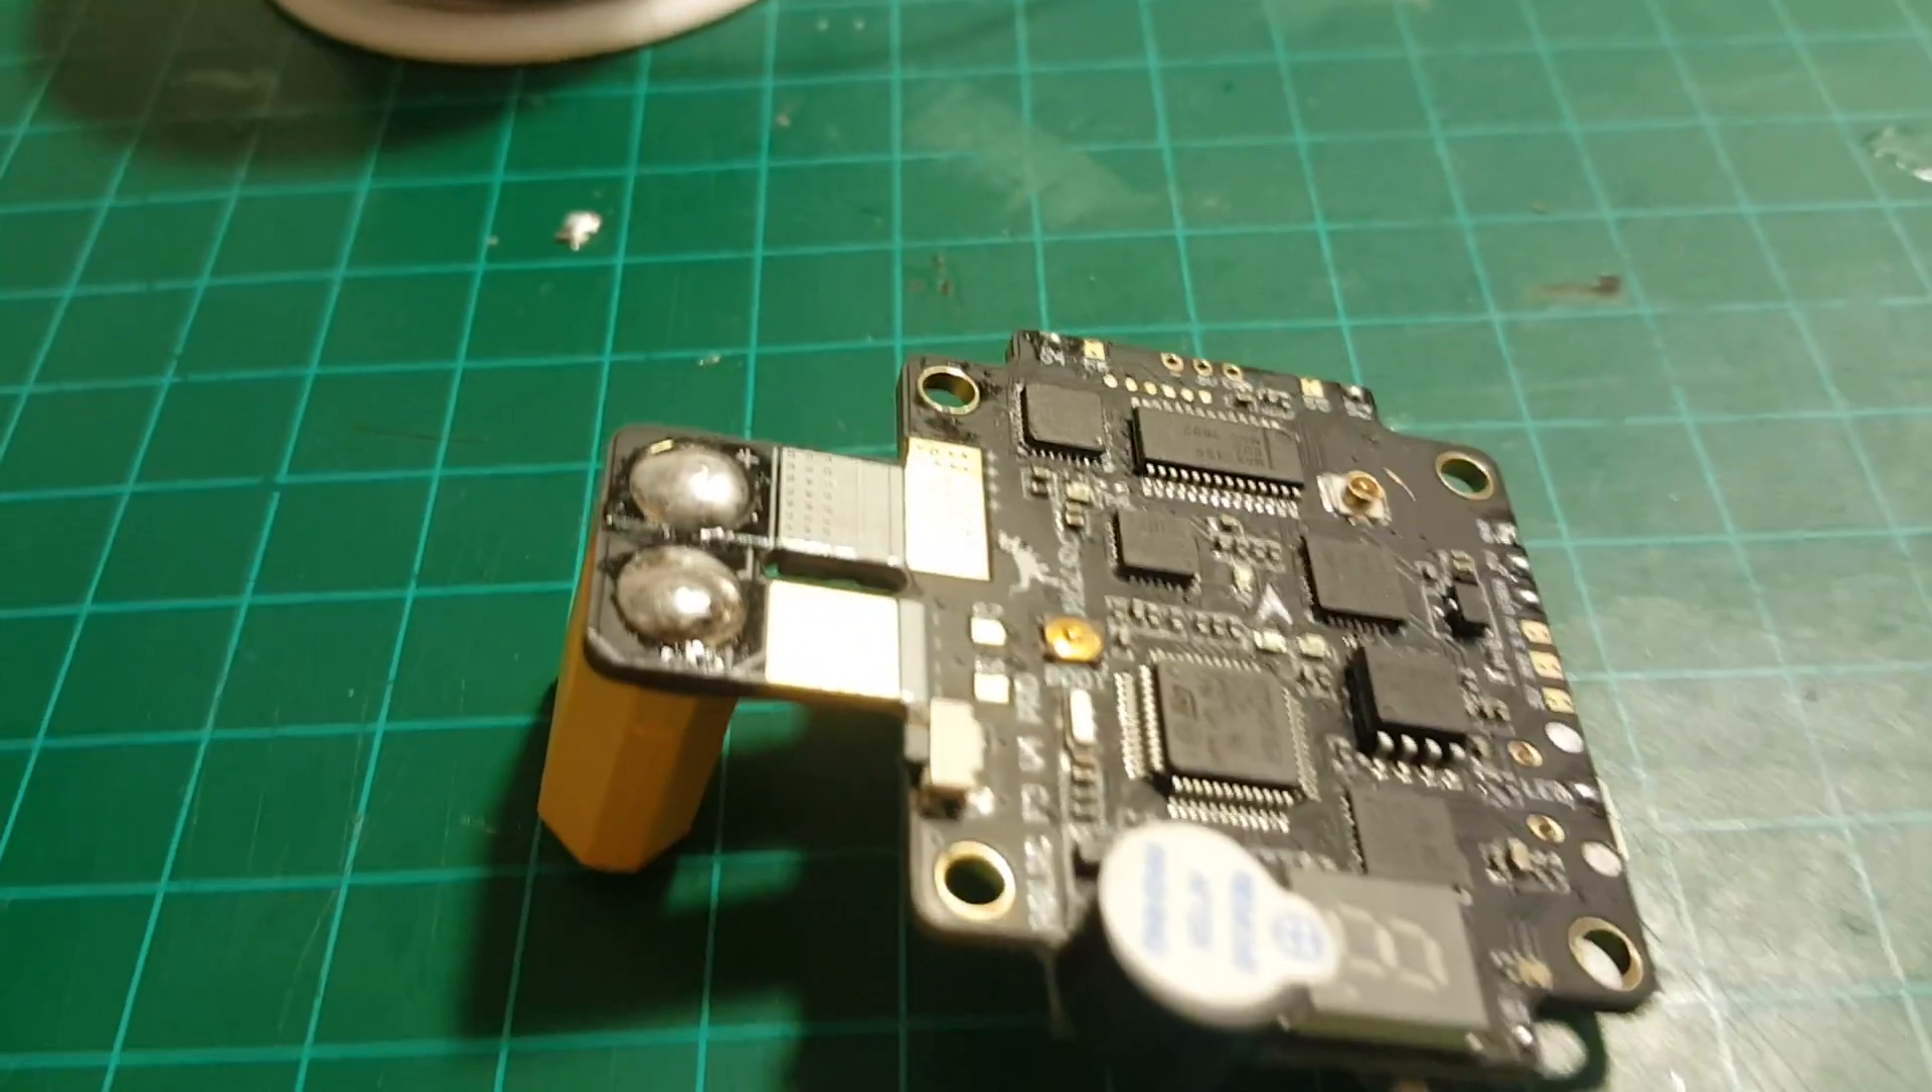I've just added the XT60 connector.